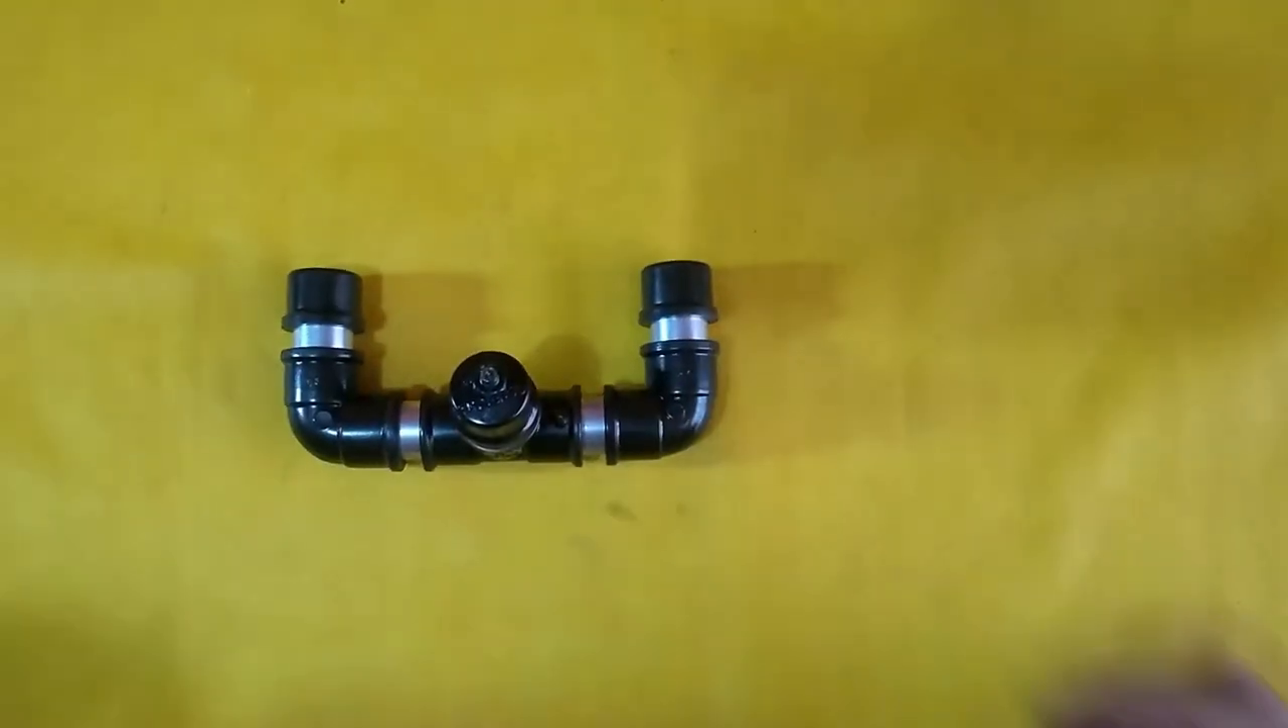Bom, pessoal, já tá aqui encaixada a nossa peça, né, já acoplada.